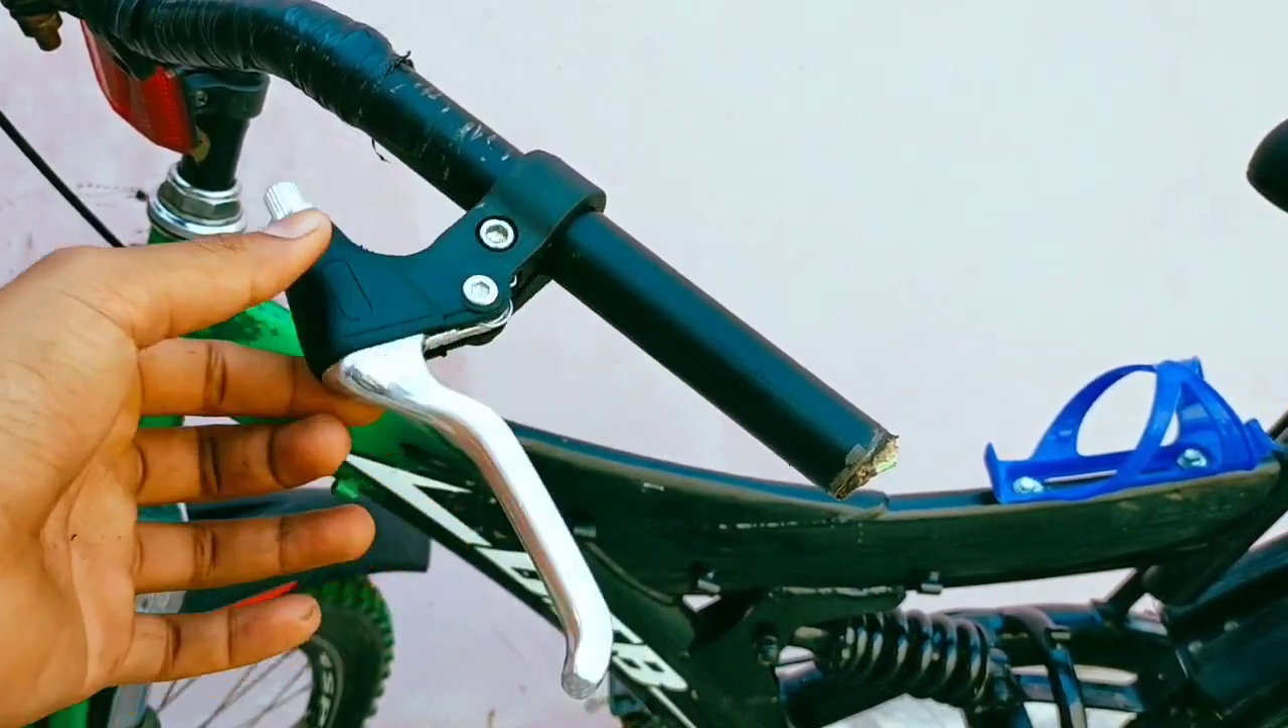यह देखो तो ऐसे नया लीवर अपना डल गया है।